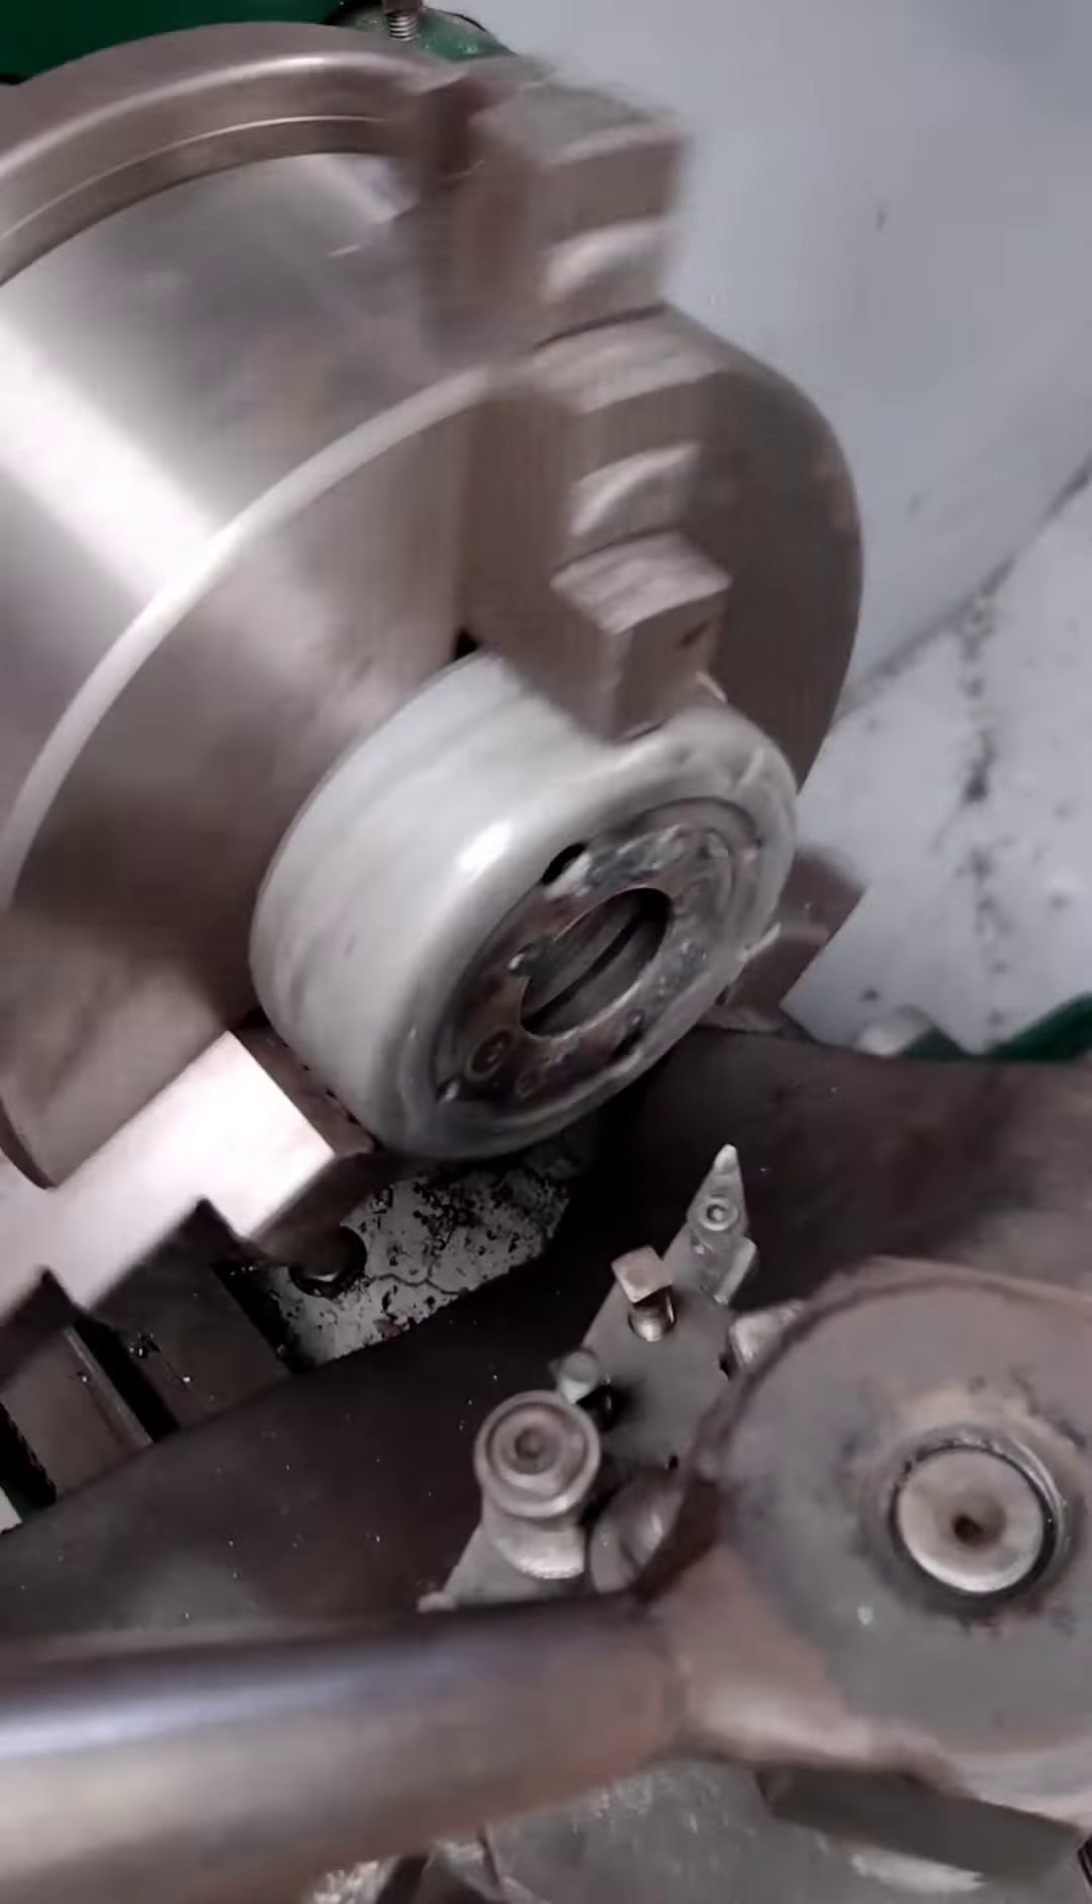Ya tengo la pieza montada sobre el torno.